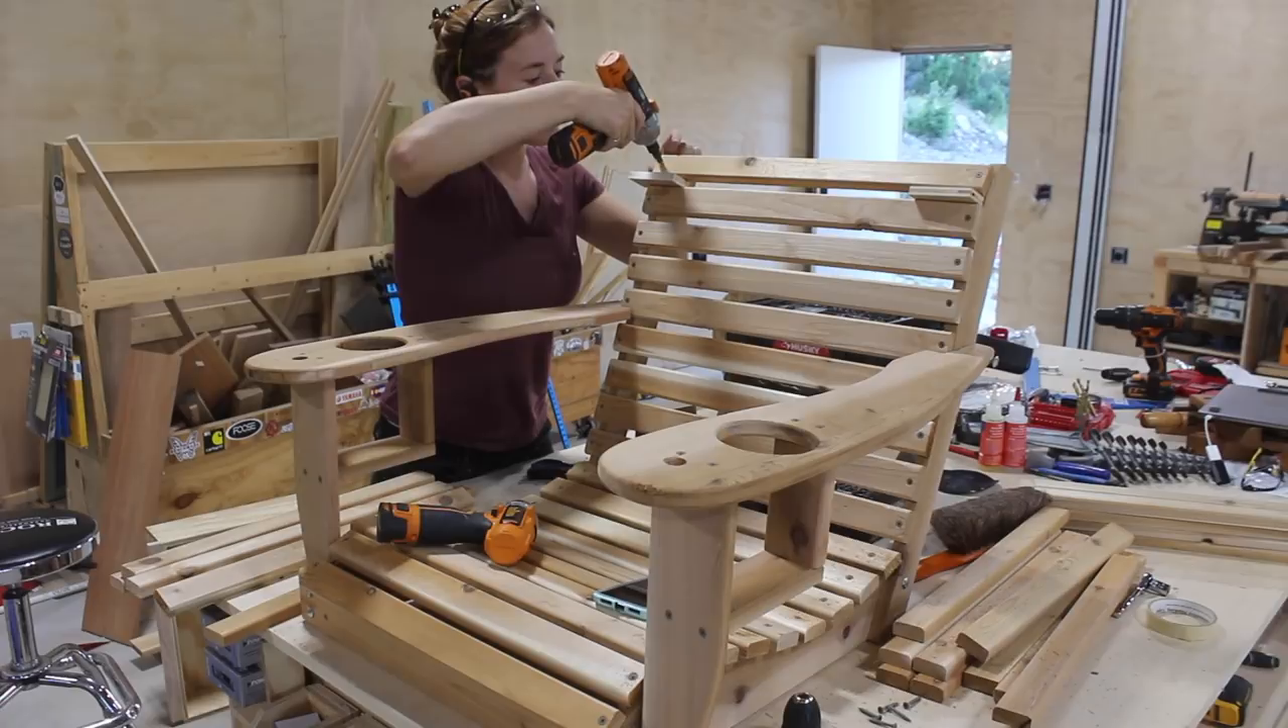Once all of the slats on the bottom were attached, I repeated the process for the back of the swing.